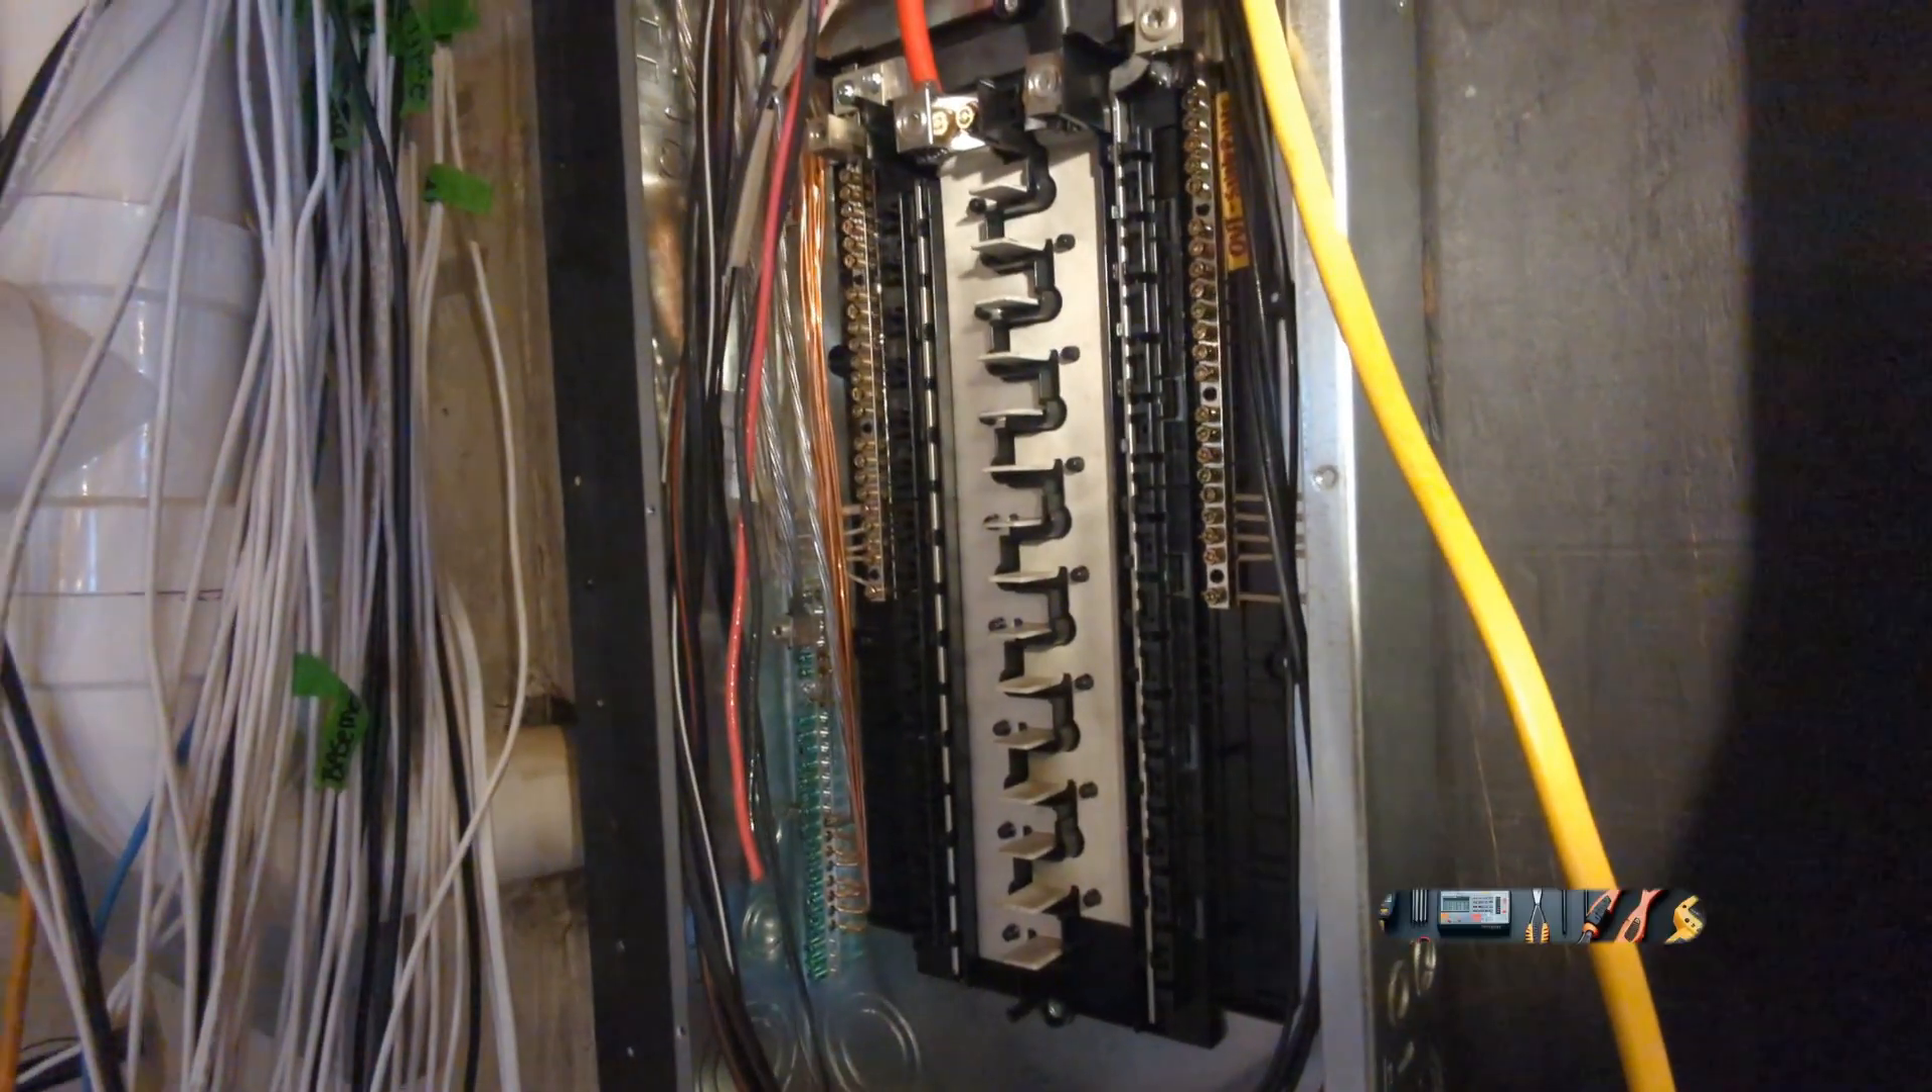Ese panel ya está terminado solo hay que poner los breakers.